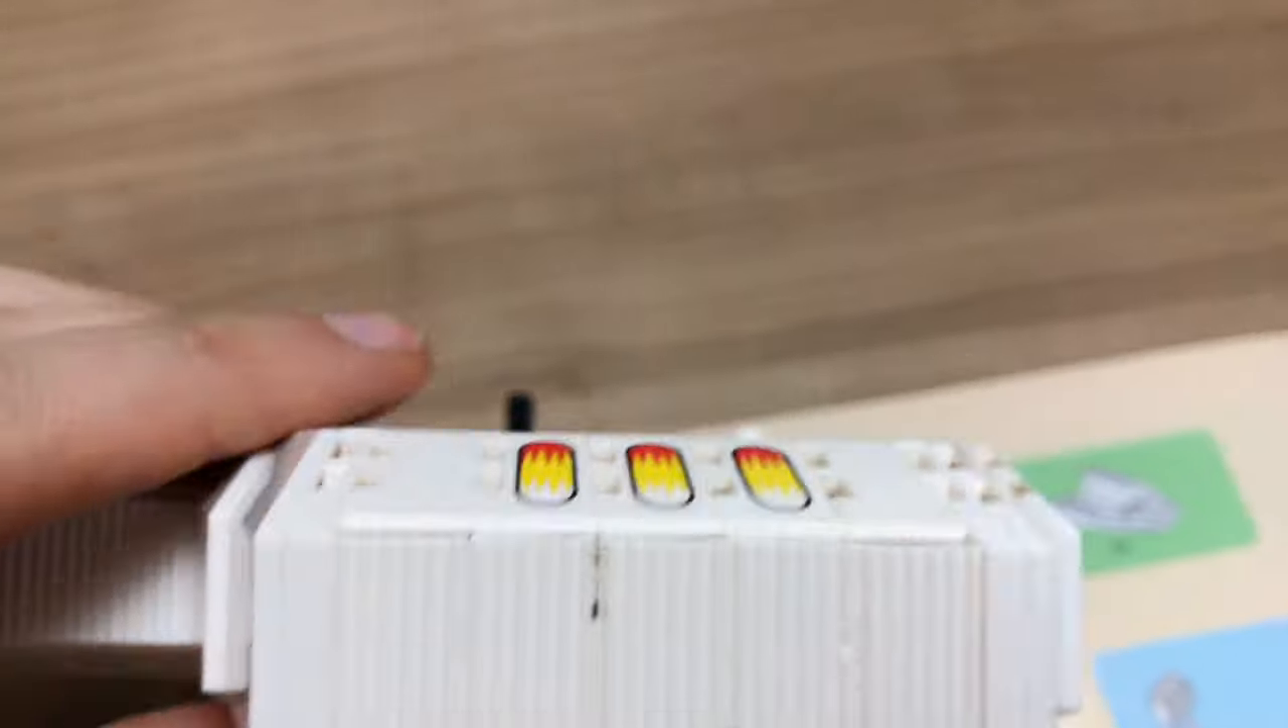Ihr seht, die bedruckten Teile sind angebracht worden.